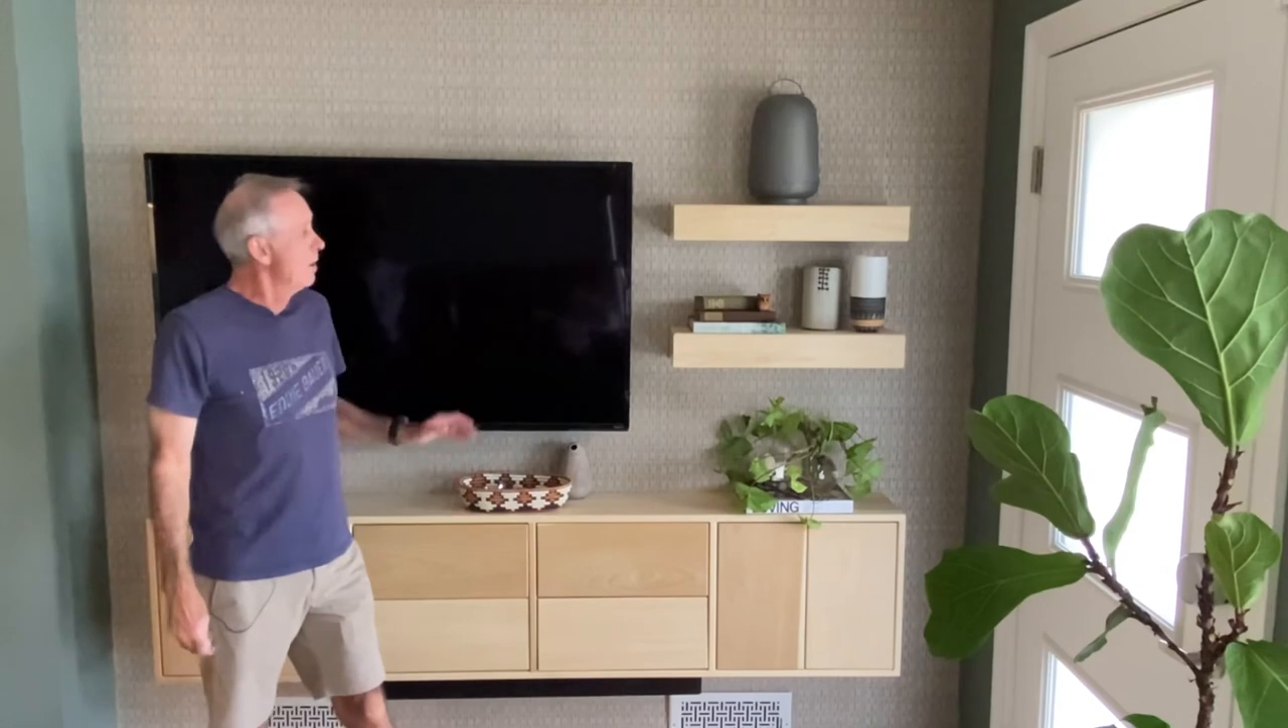Well, our floating shelves really completed our media wall here, and they came out really nicely.